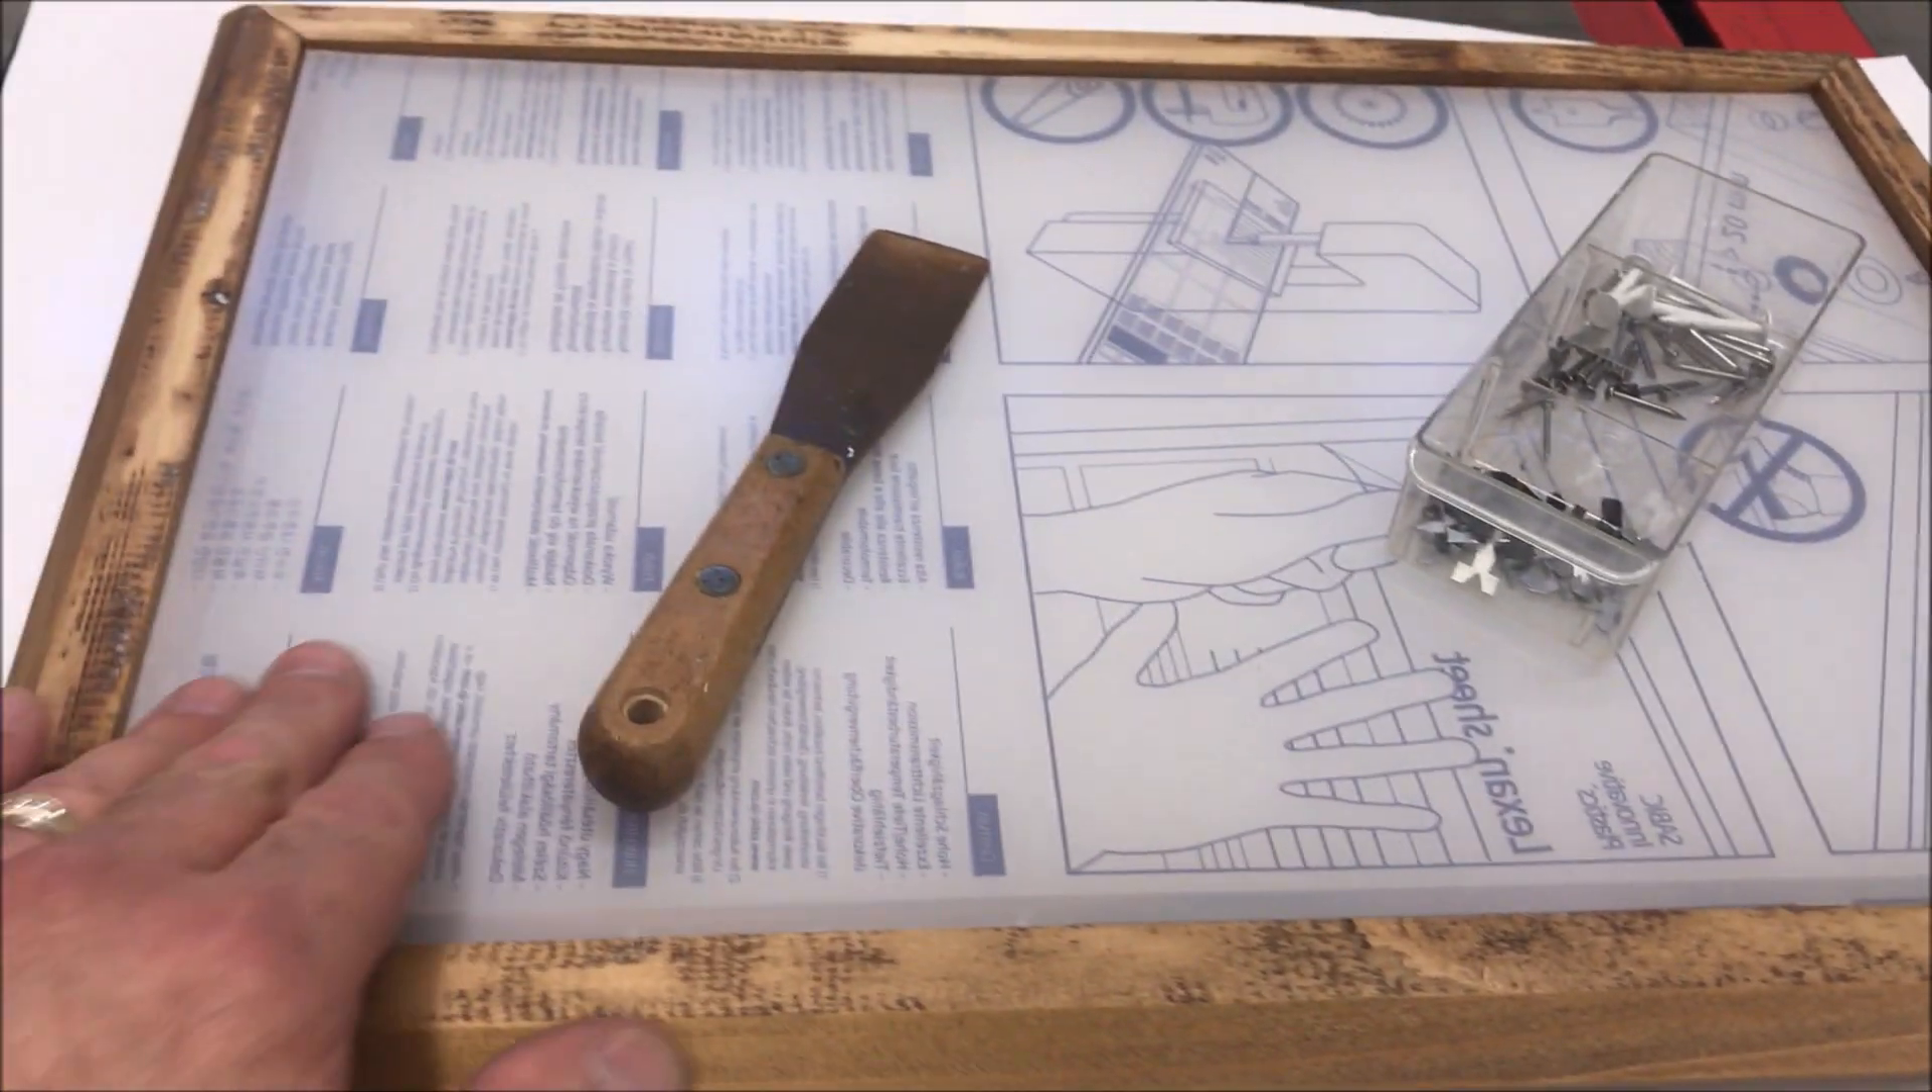I haven't taken the protective cover off.